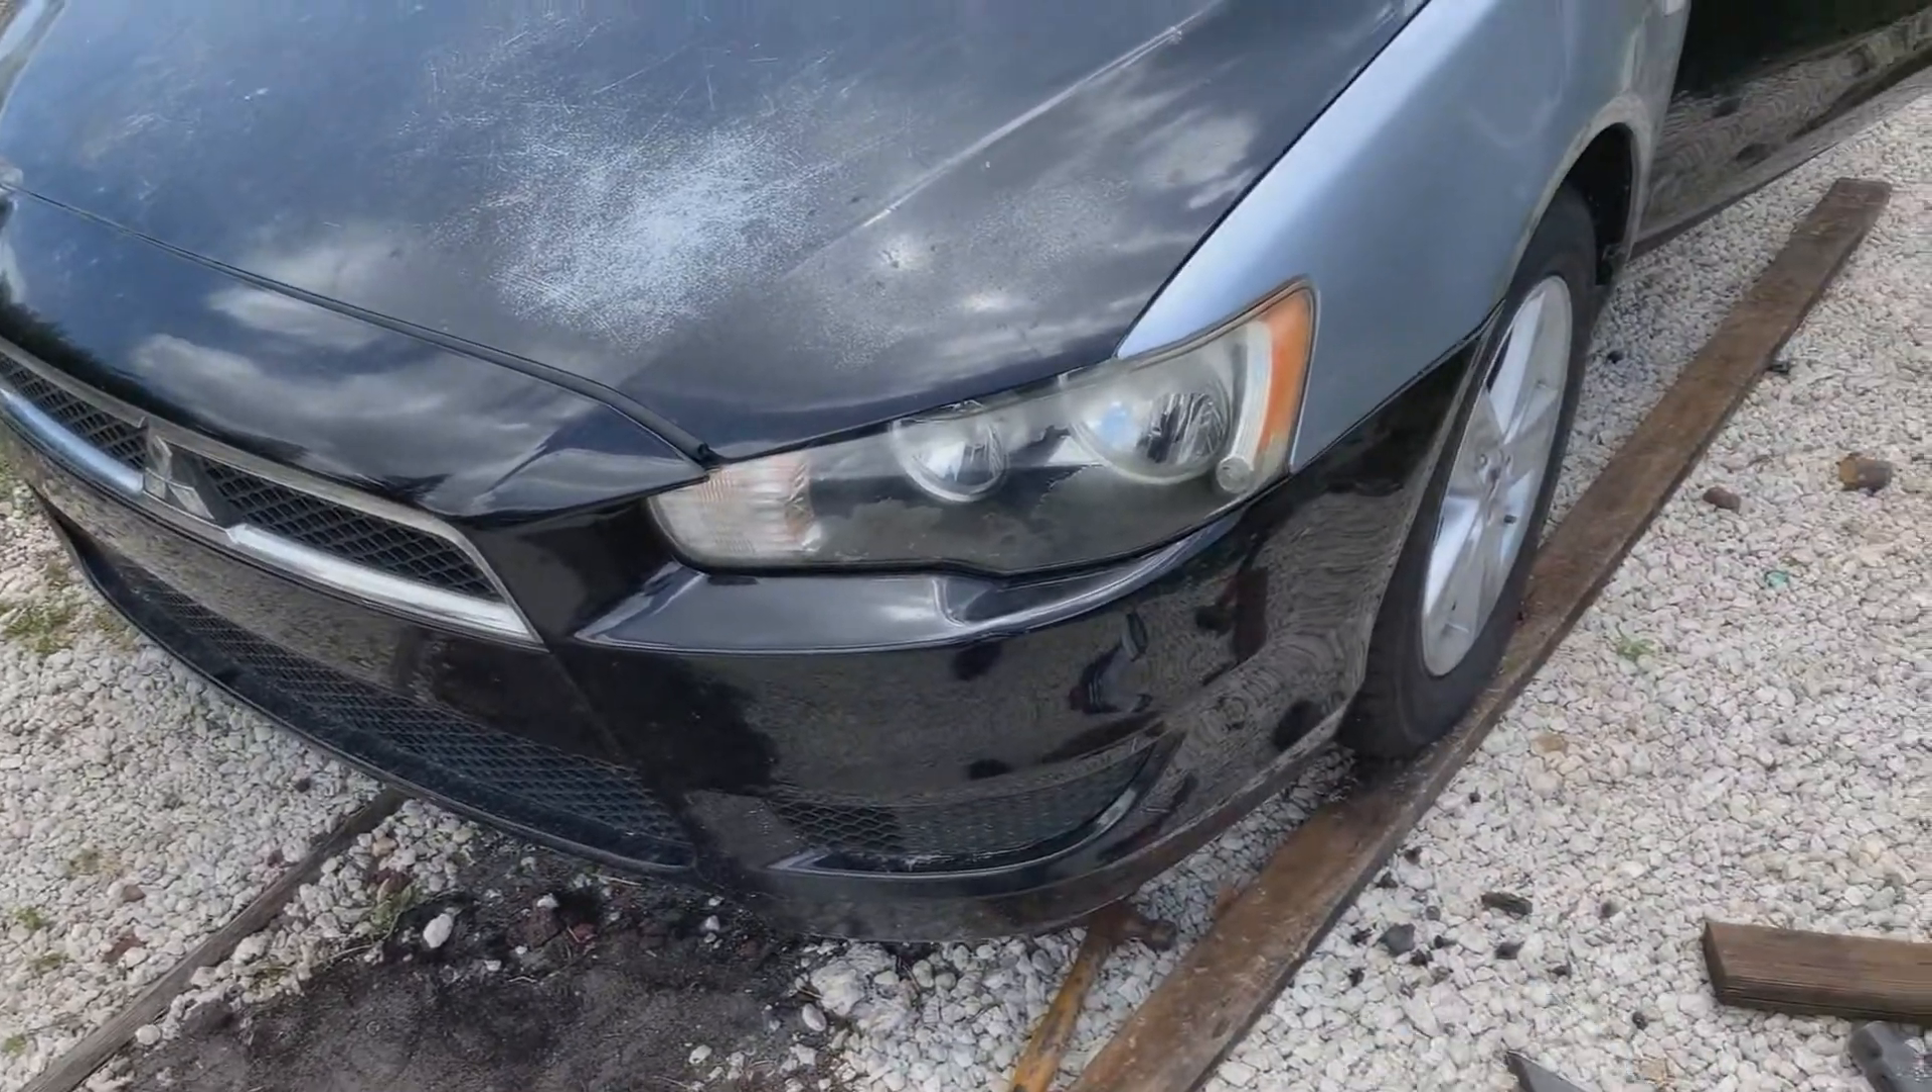All right guys, so we are done essentially with everything. I didn't put a video of me putting the bumper back on because you guys saw a video of me taking it off.